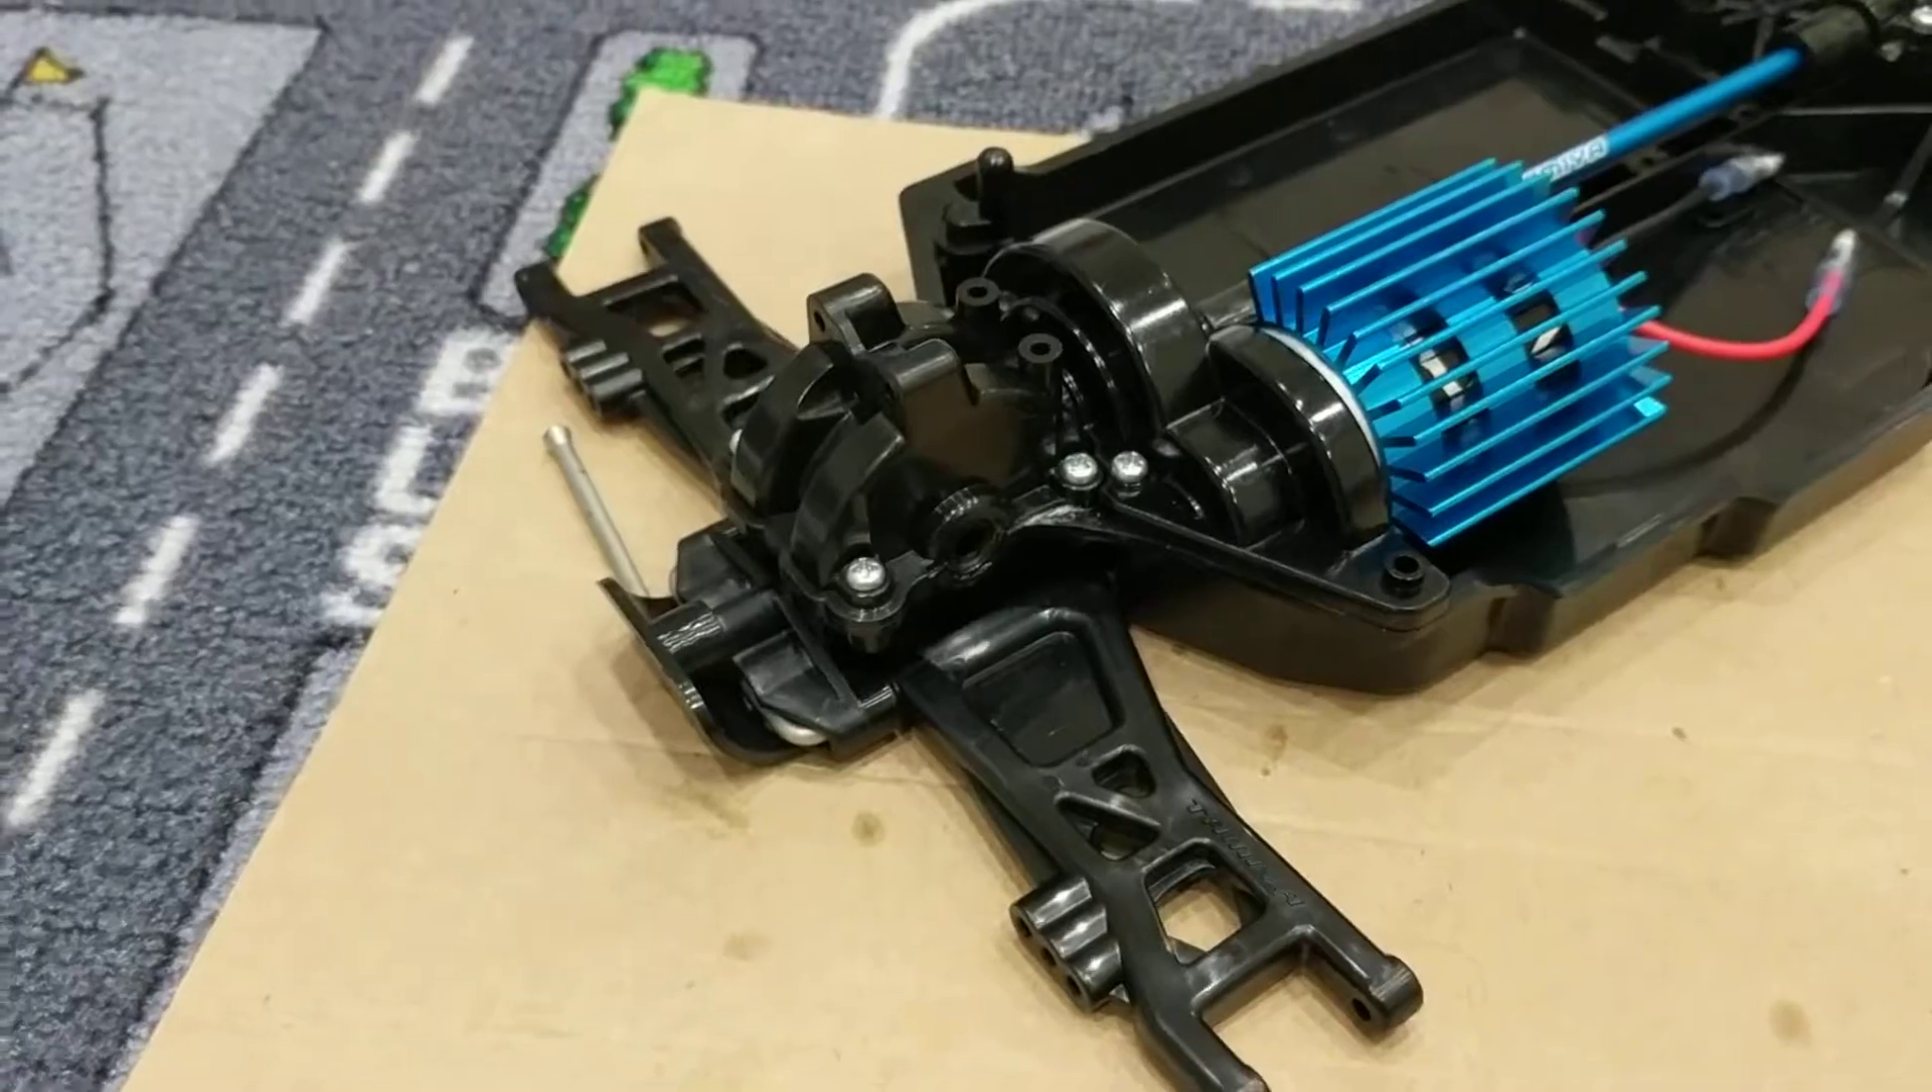I just took the housing off and fitted the heatsink onto the motor it was a nice snug fit but that's on now.